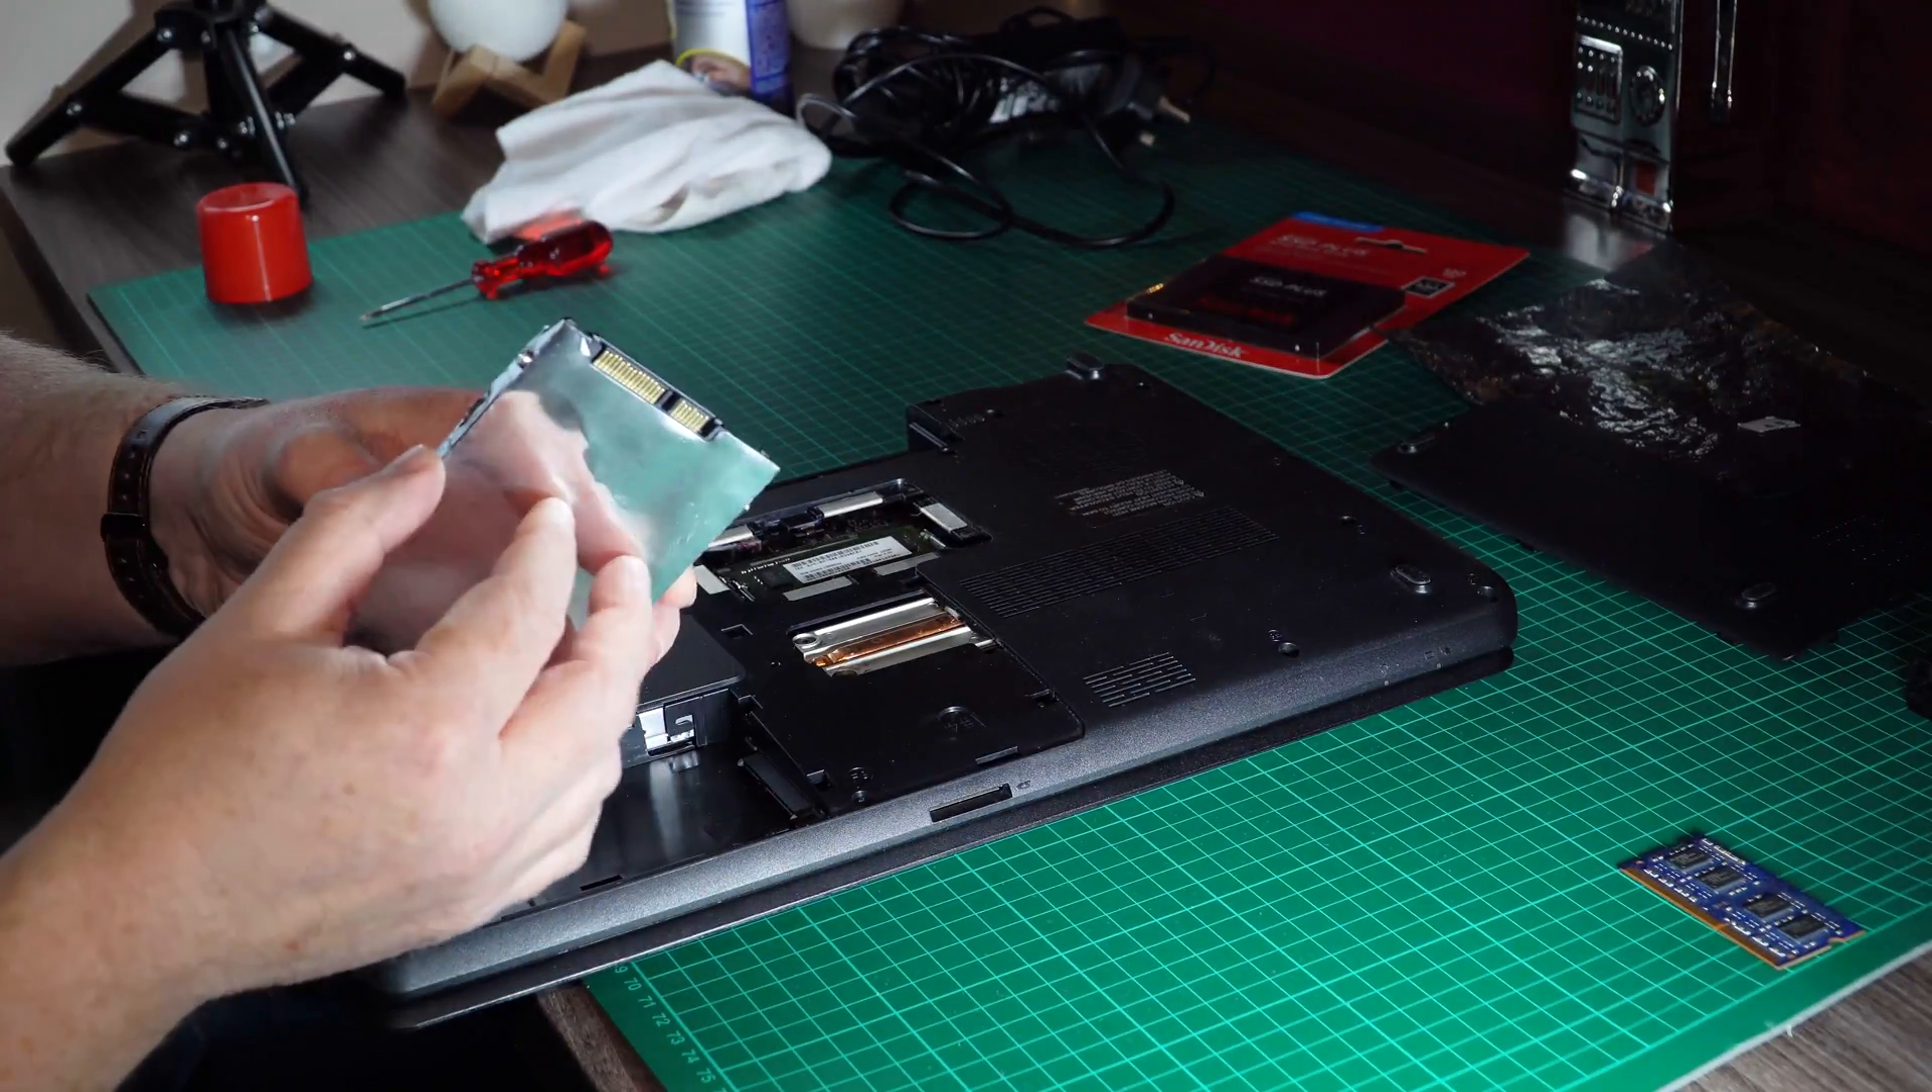That's the hard drive pulled out.